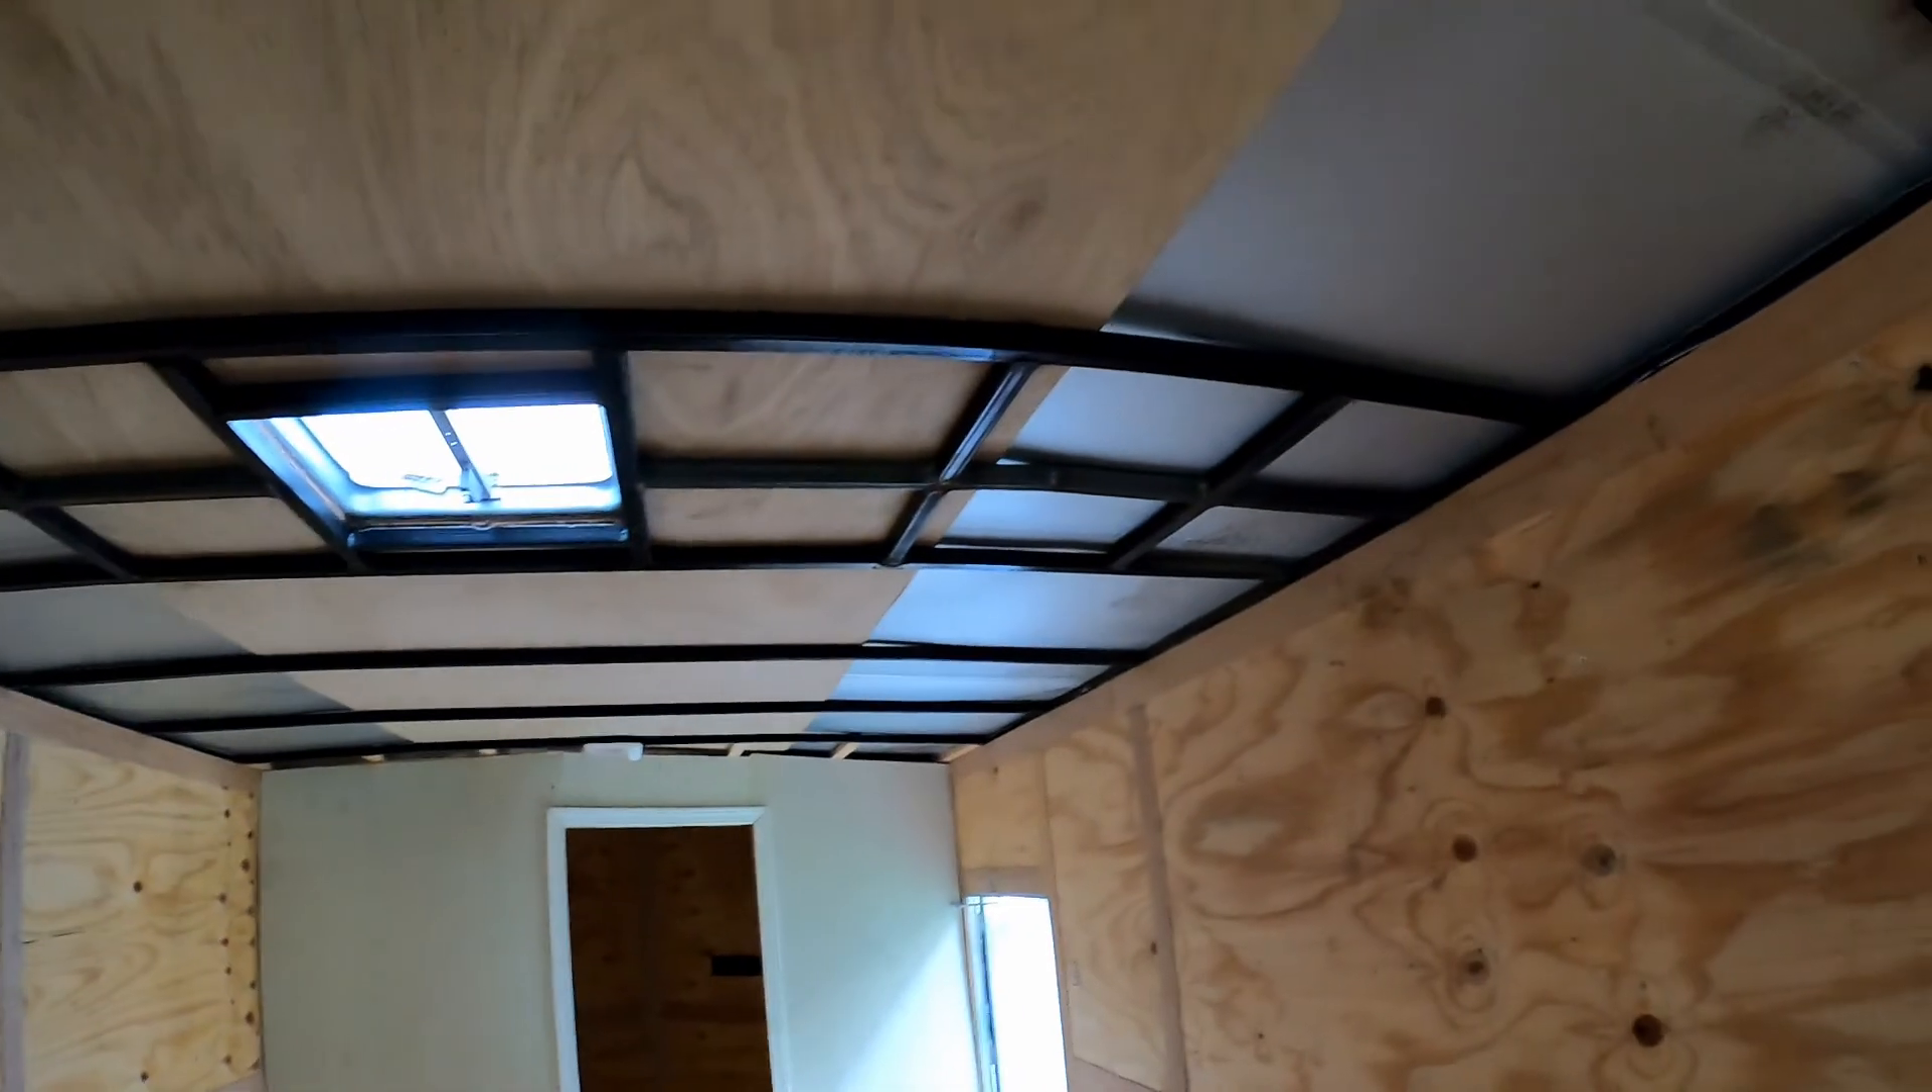So I got all the welding done the extra support is in so you can see from back here that's what it looks like.